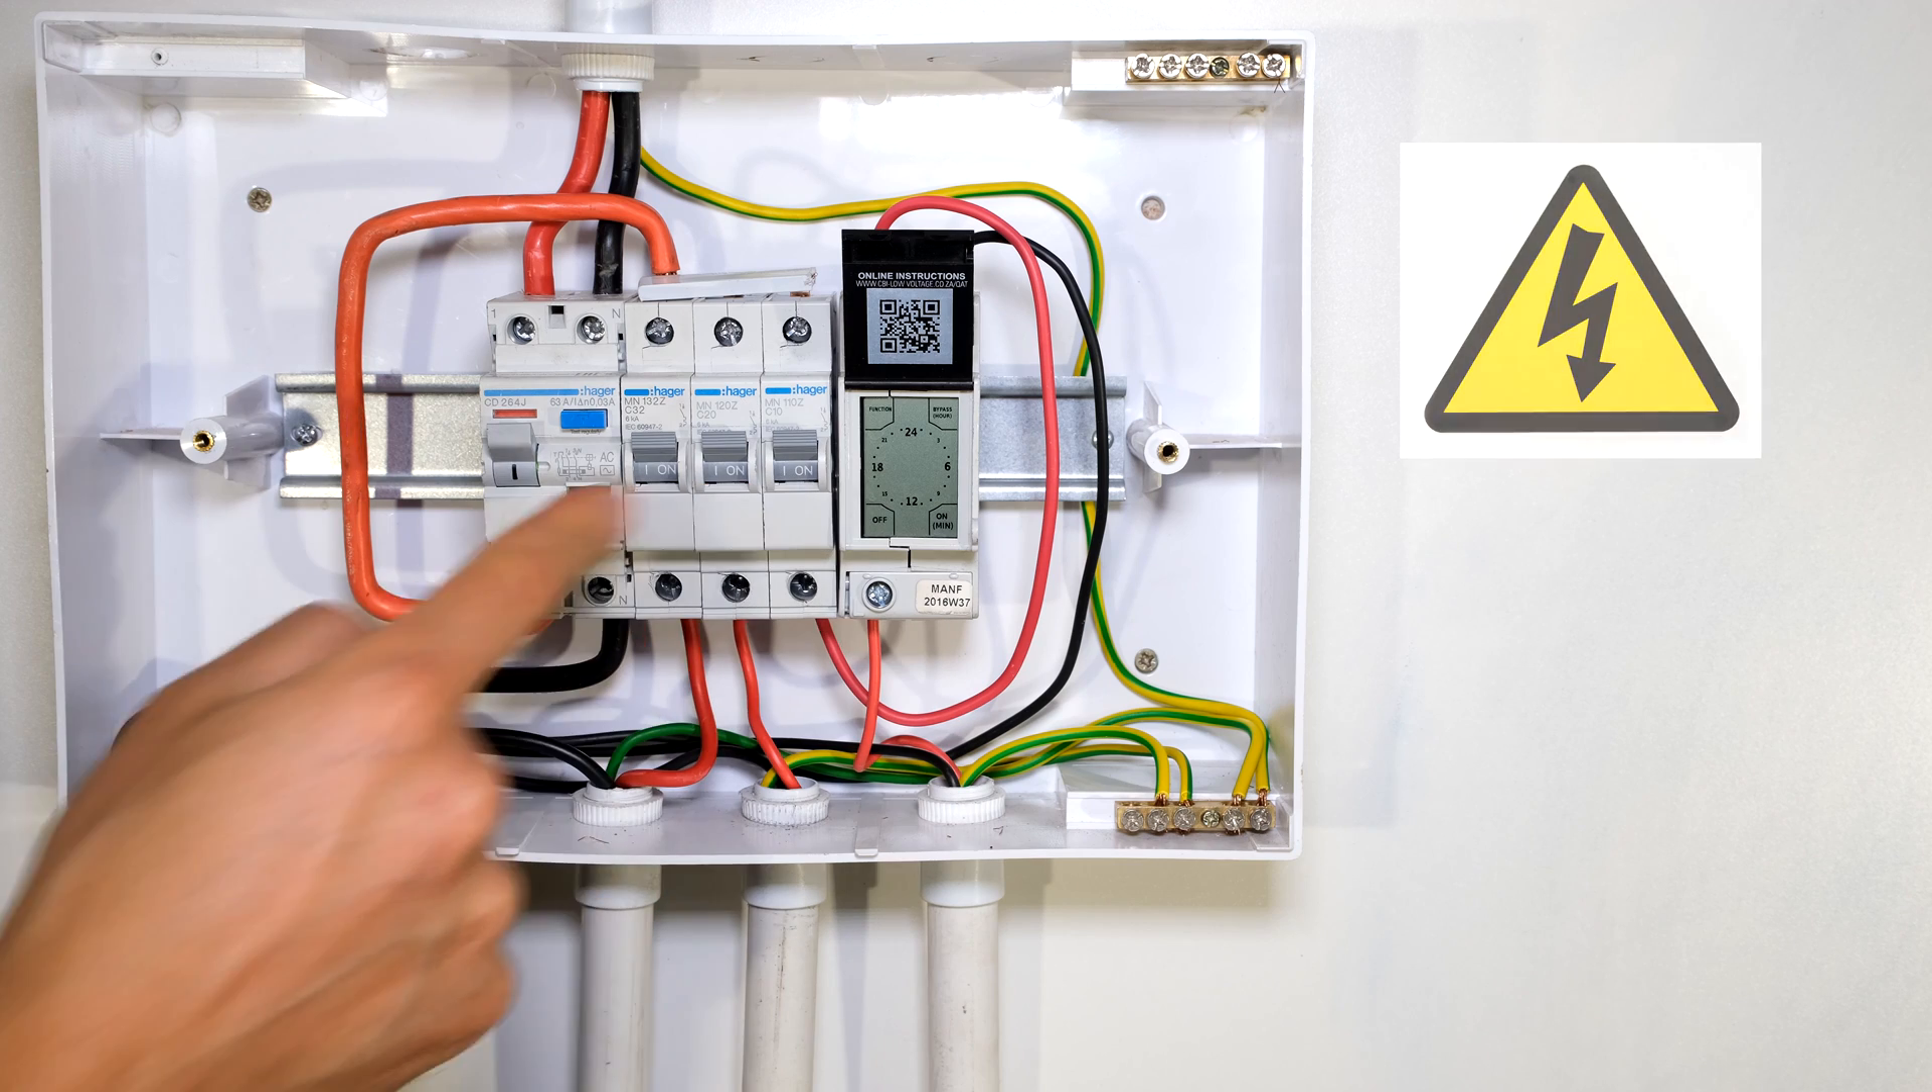I can now energize my db board but now be careful because I haven't put the cover back on and I can operate that circuit.